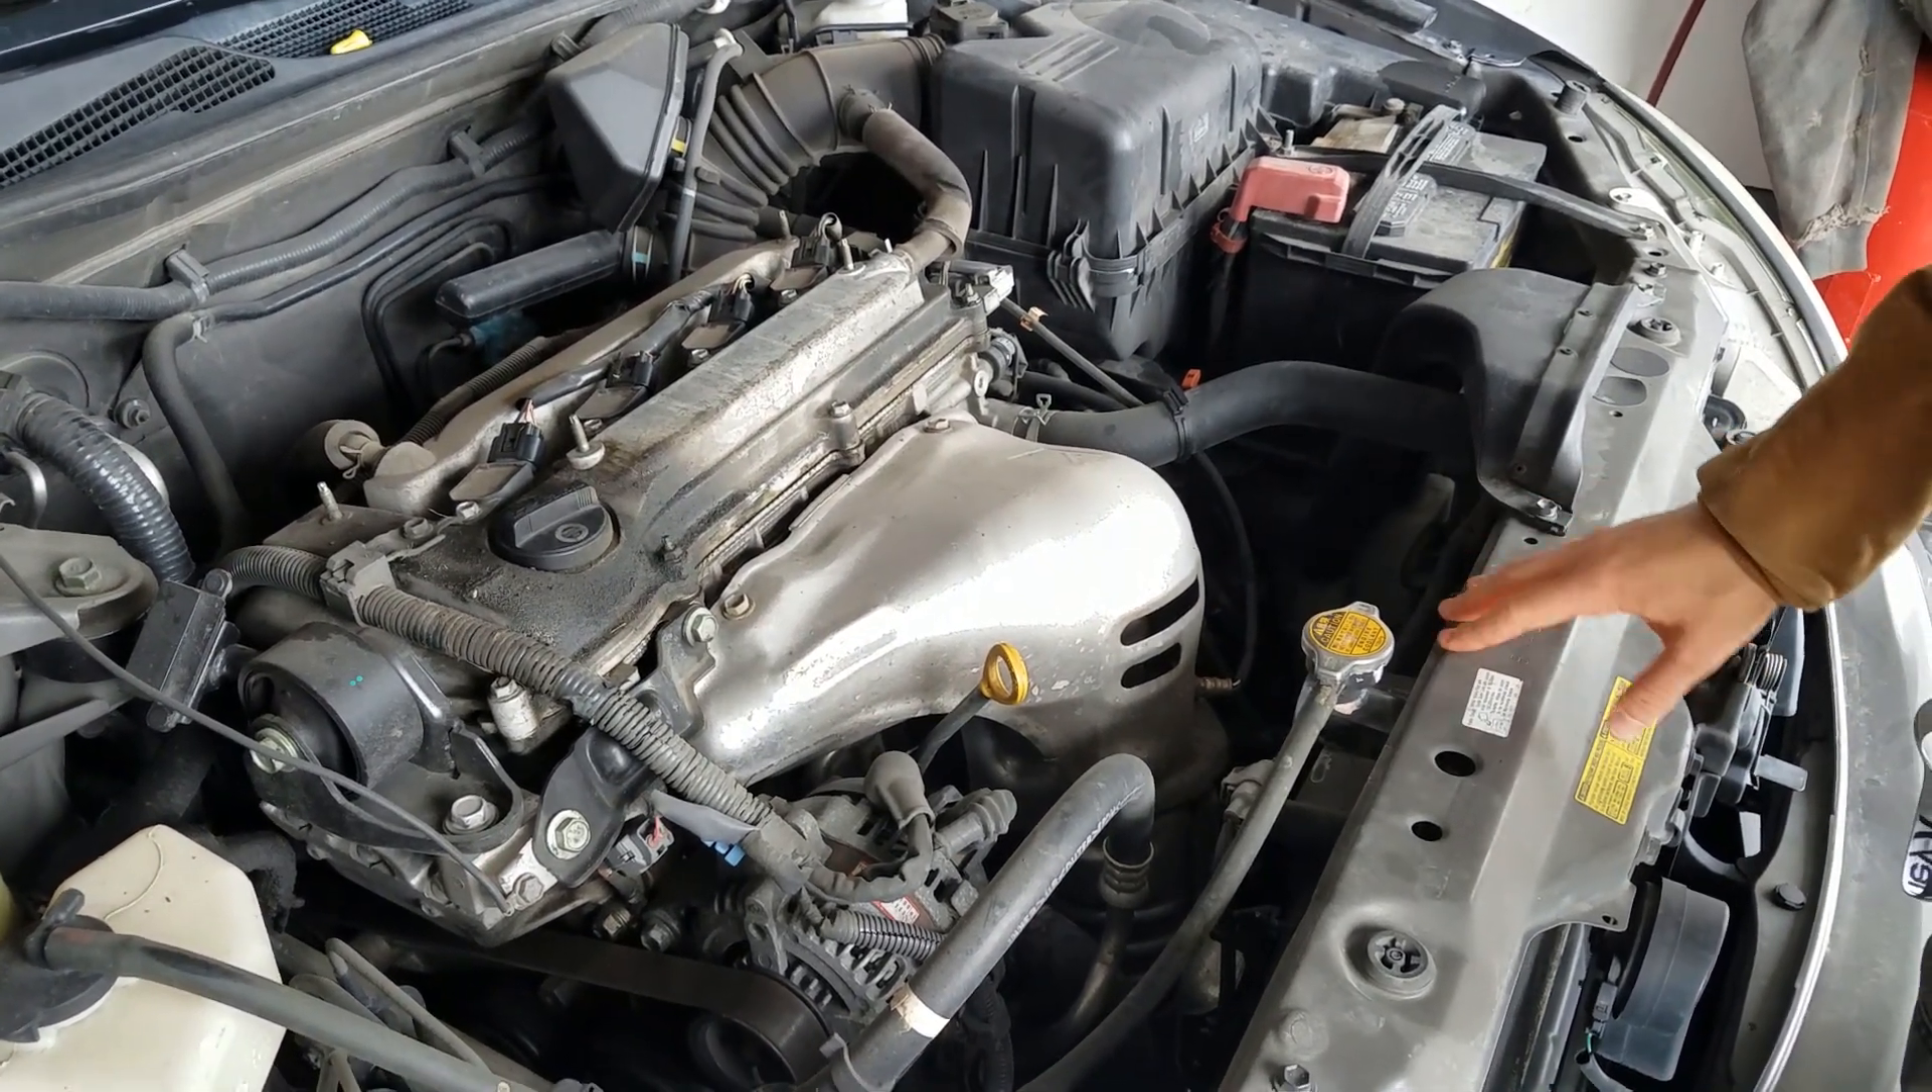We've removed the plastic cover from the top of the engine already.